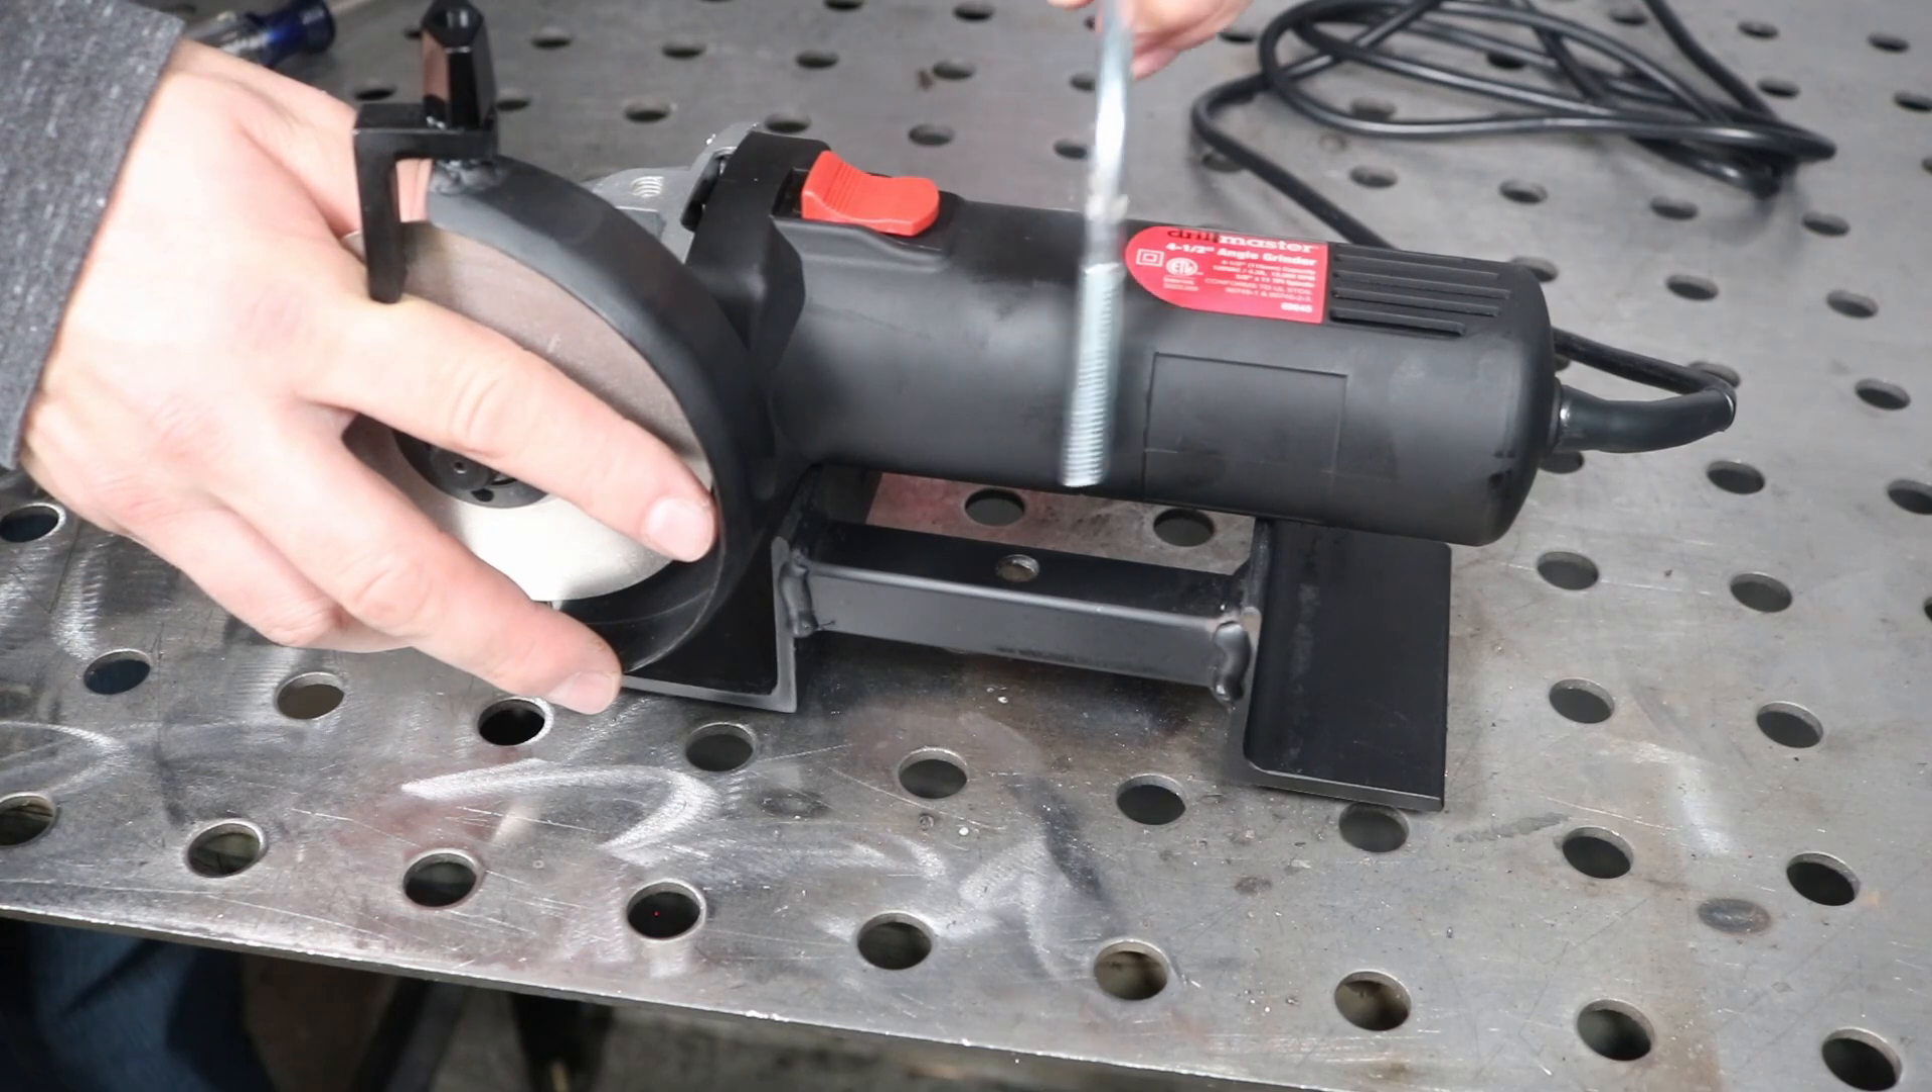Next I've put the guard back on the angle grinder.